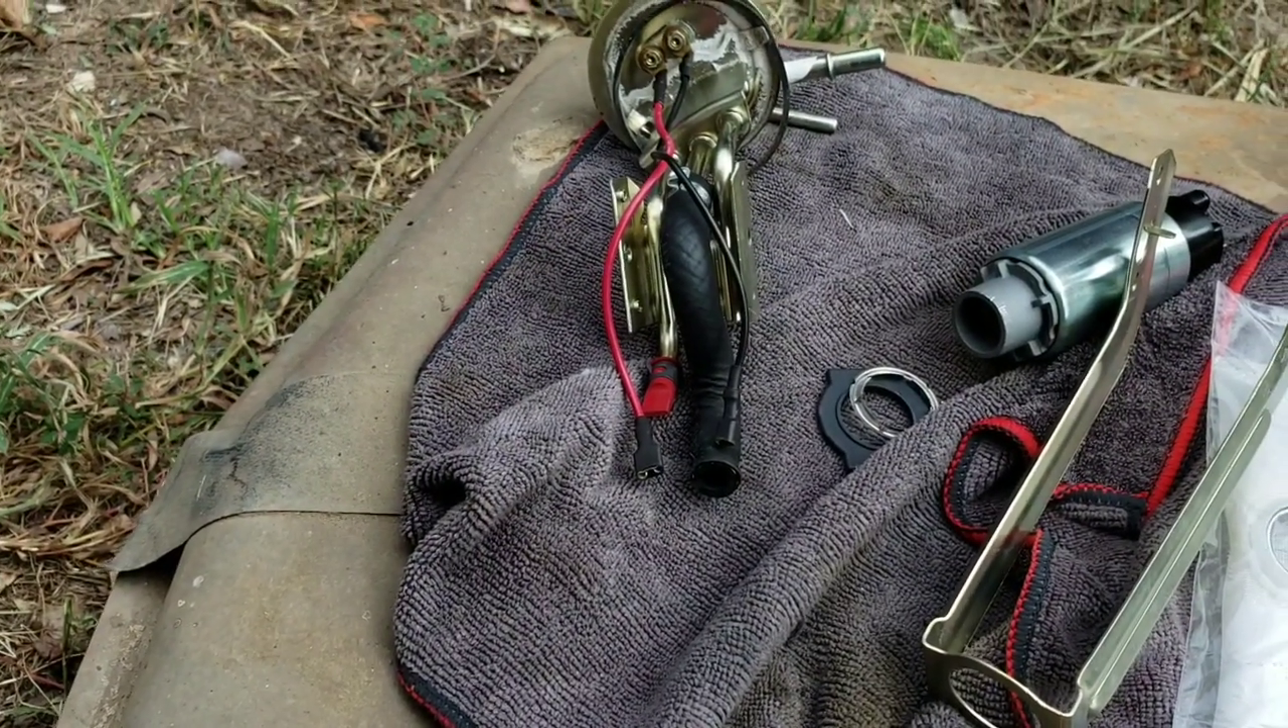Alright guys so then got the pump off.